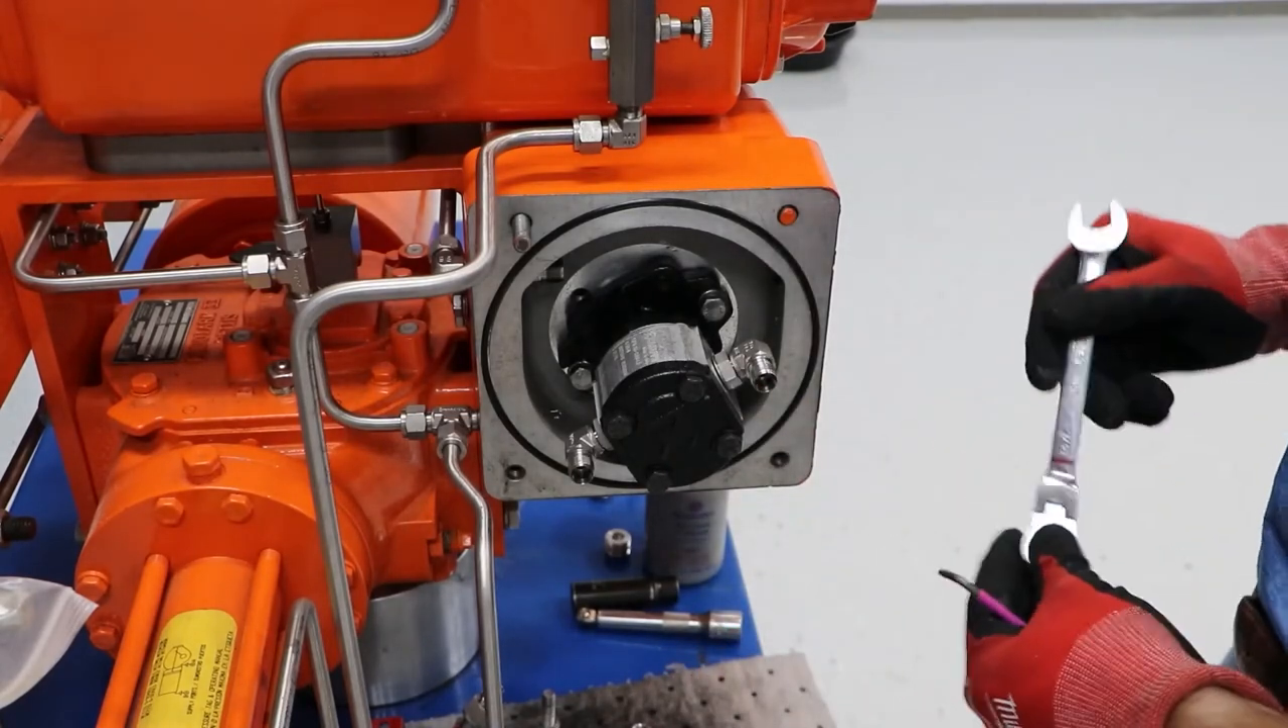Now our pump is in place.